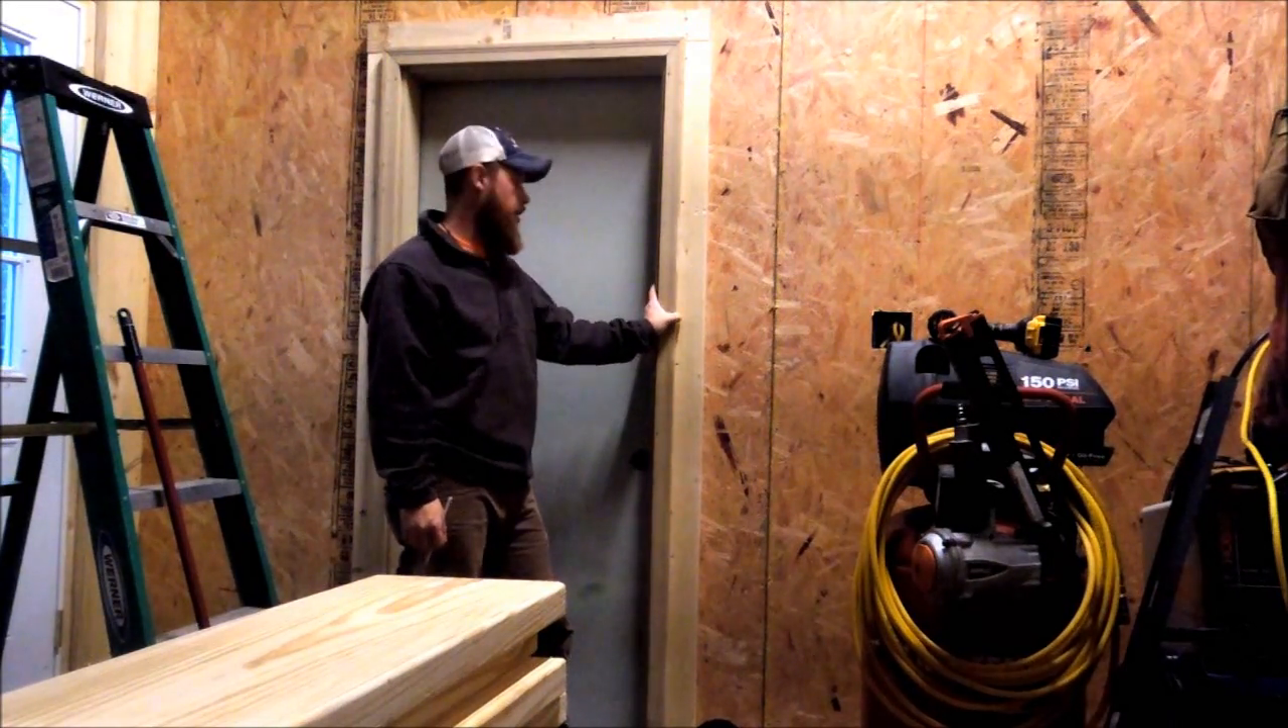Last night, I actually finished getting the OSB sheeting up and I got our door put in here. So I got that installed last night.